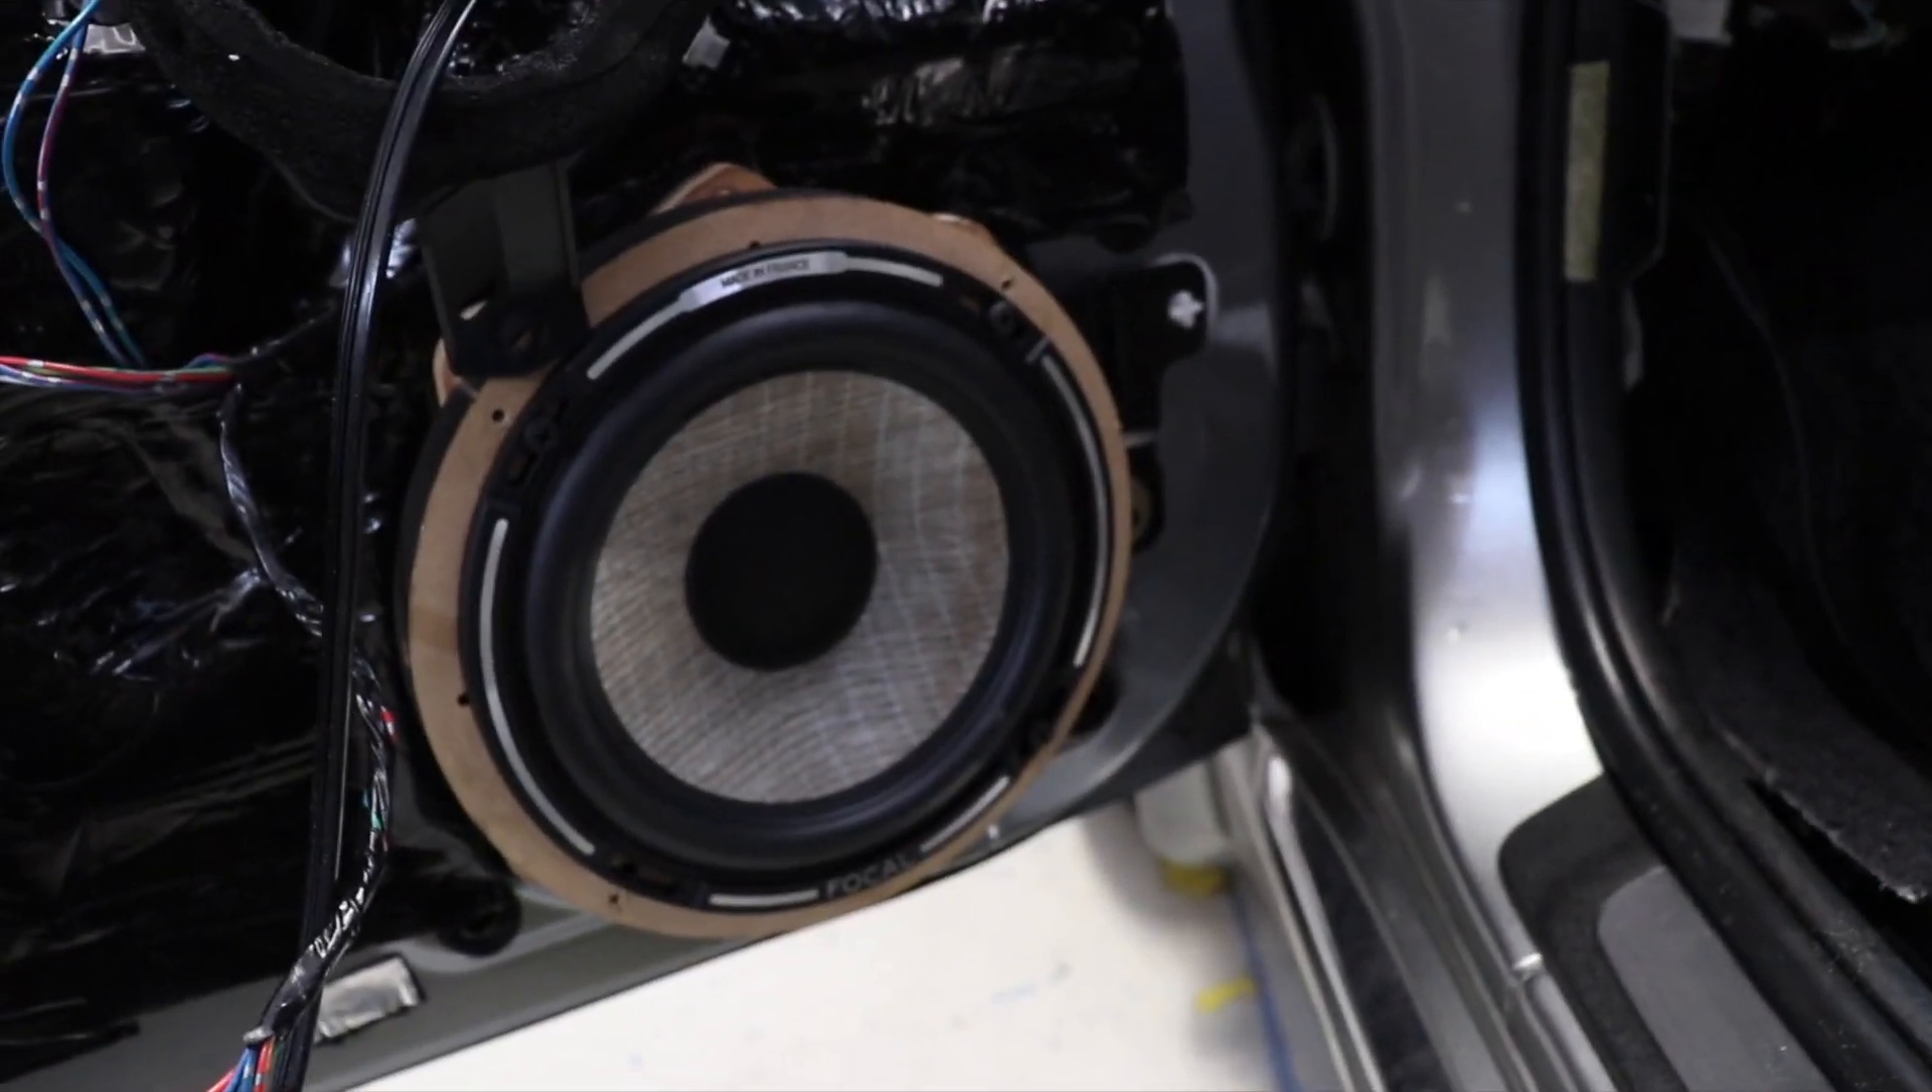Yeah okay so I got the woofer mounted in the door on both the bits of wood.